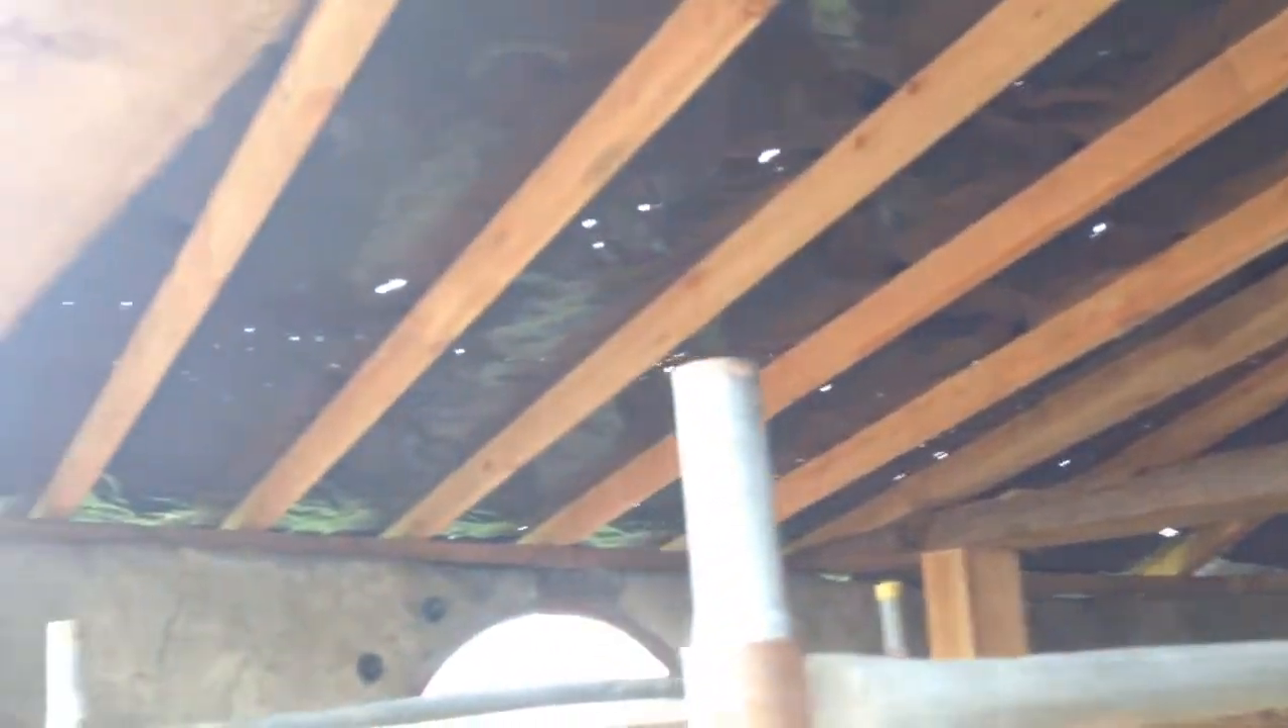We've got a bit of a roof up just with a bit of a damp proof membrane that I've been using to cover the cob up most of the year.